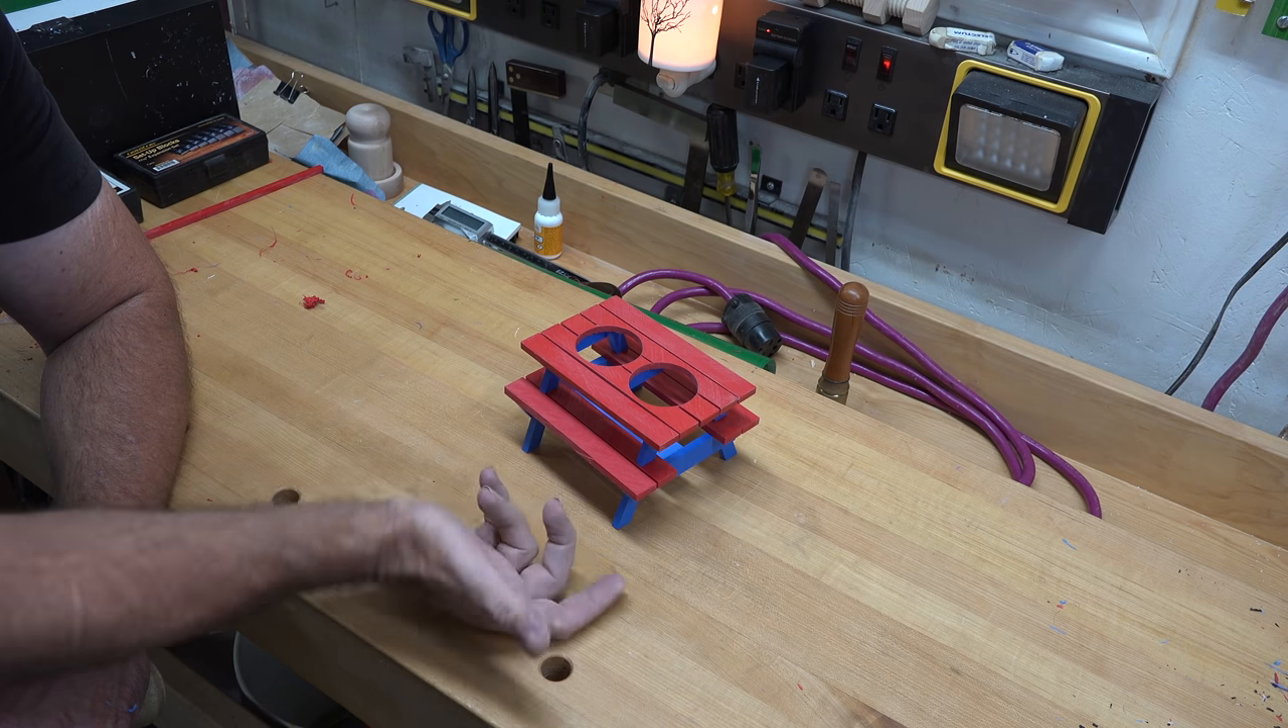With those last pieces glued in we have our little plastic picnic table.